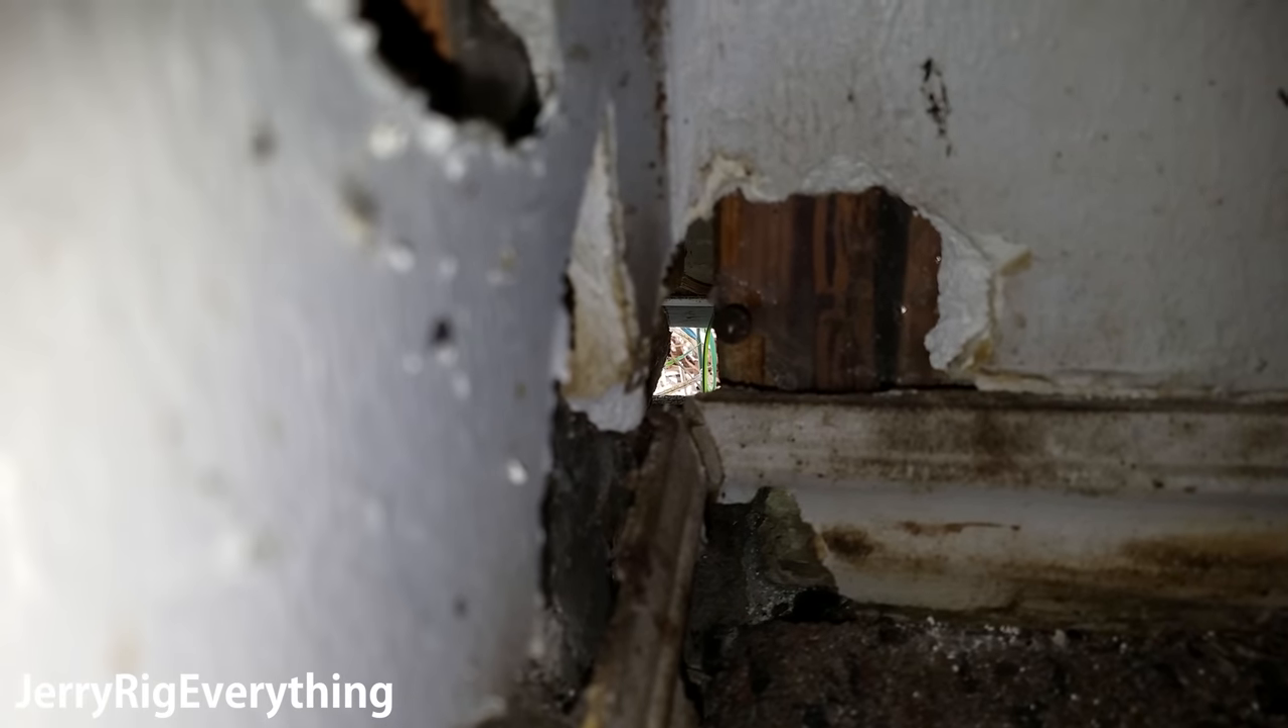We can see the problem is that there's an actual literal gap in the framing where you can see outside.